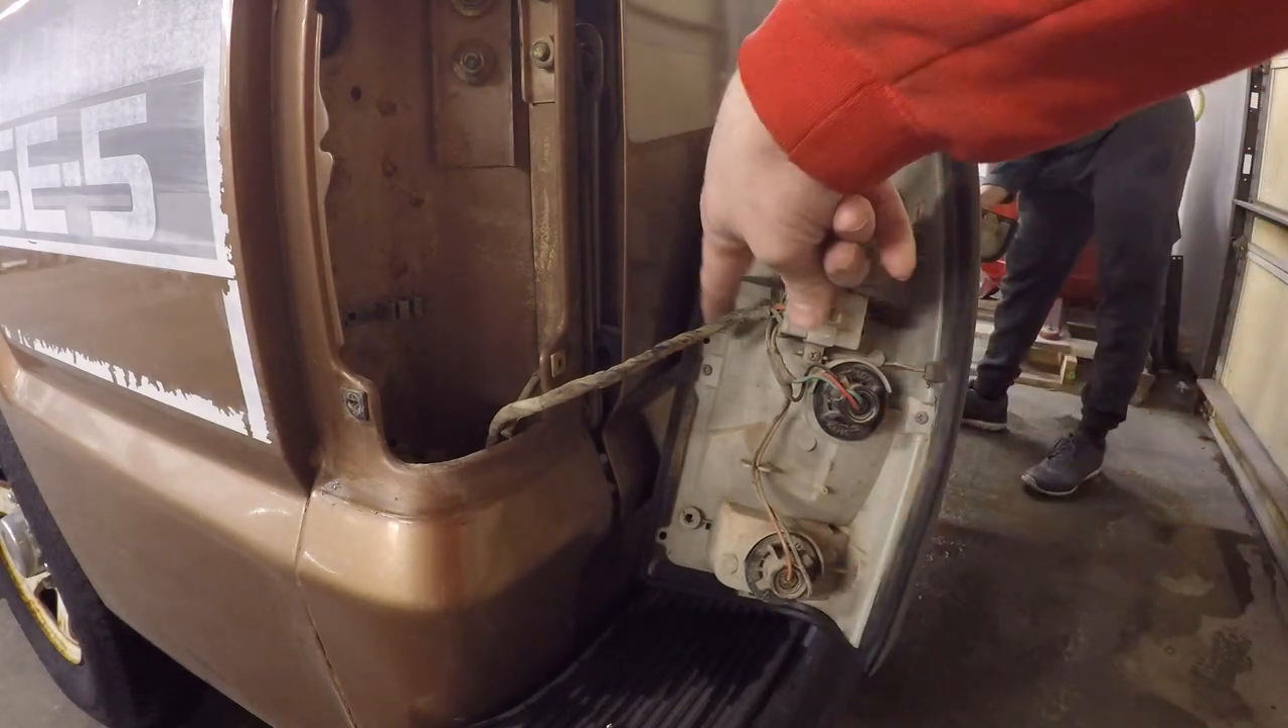All right so now you guys can see the light is out.